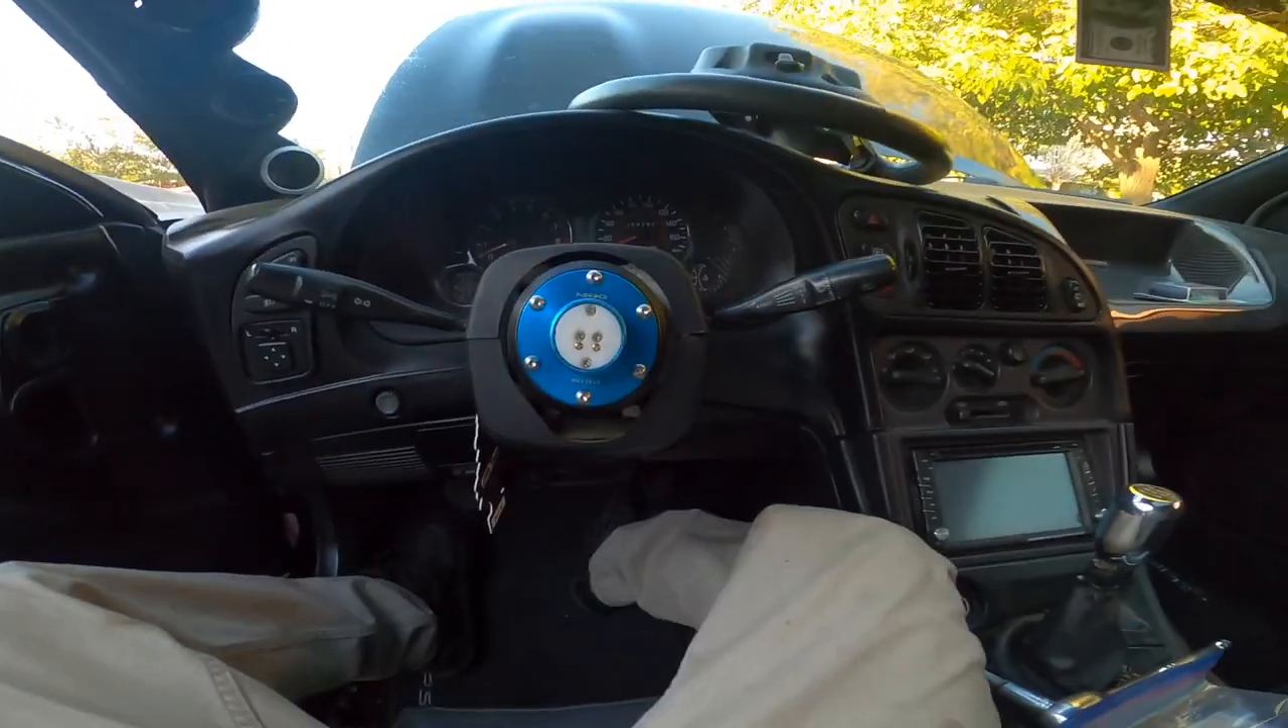All right i got the quick release on now and i already got the quick release on the steering wheel so pretty much just done.